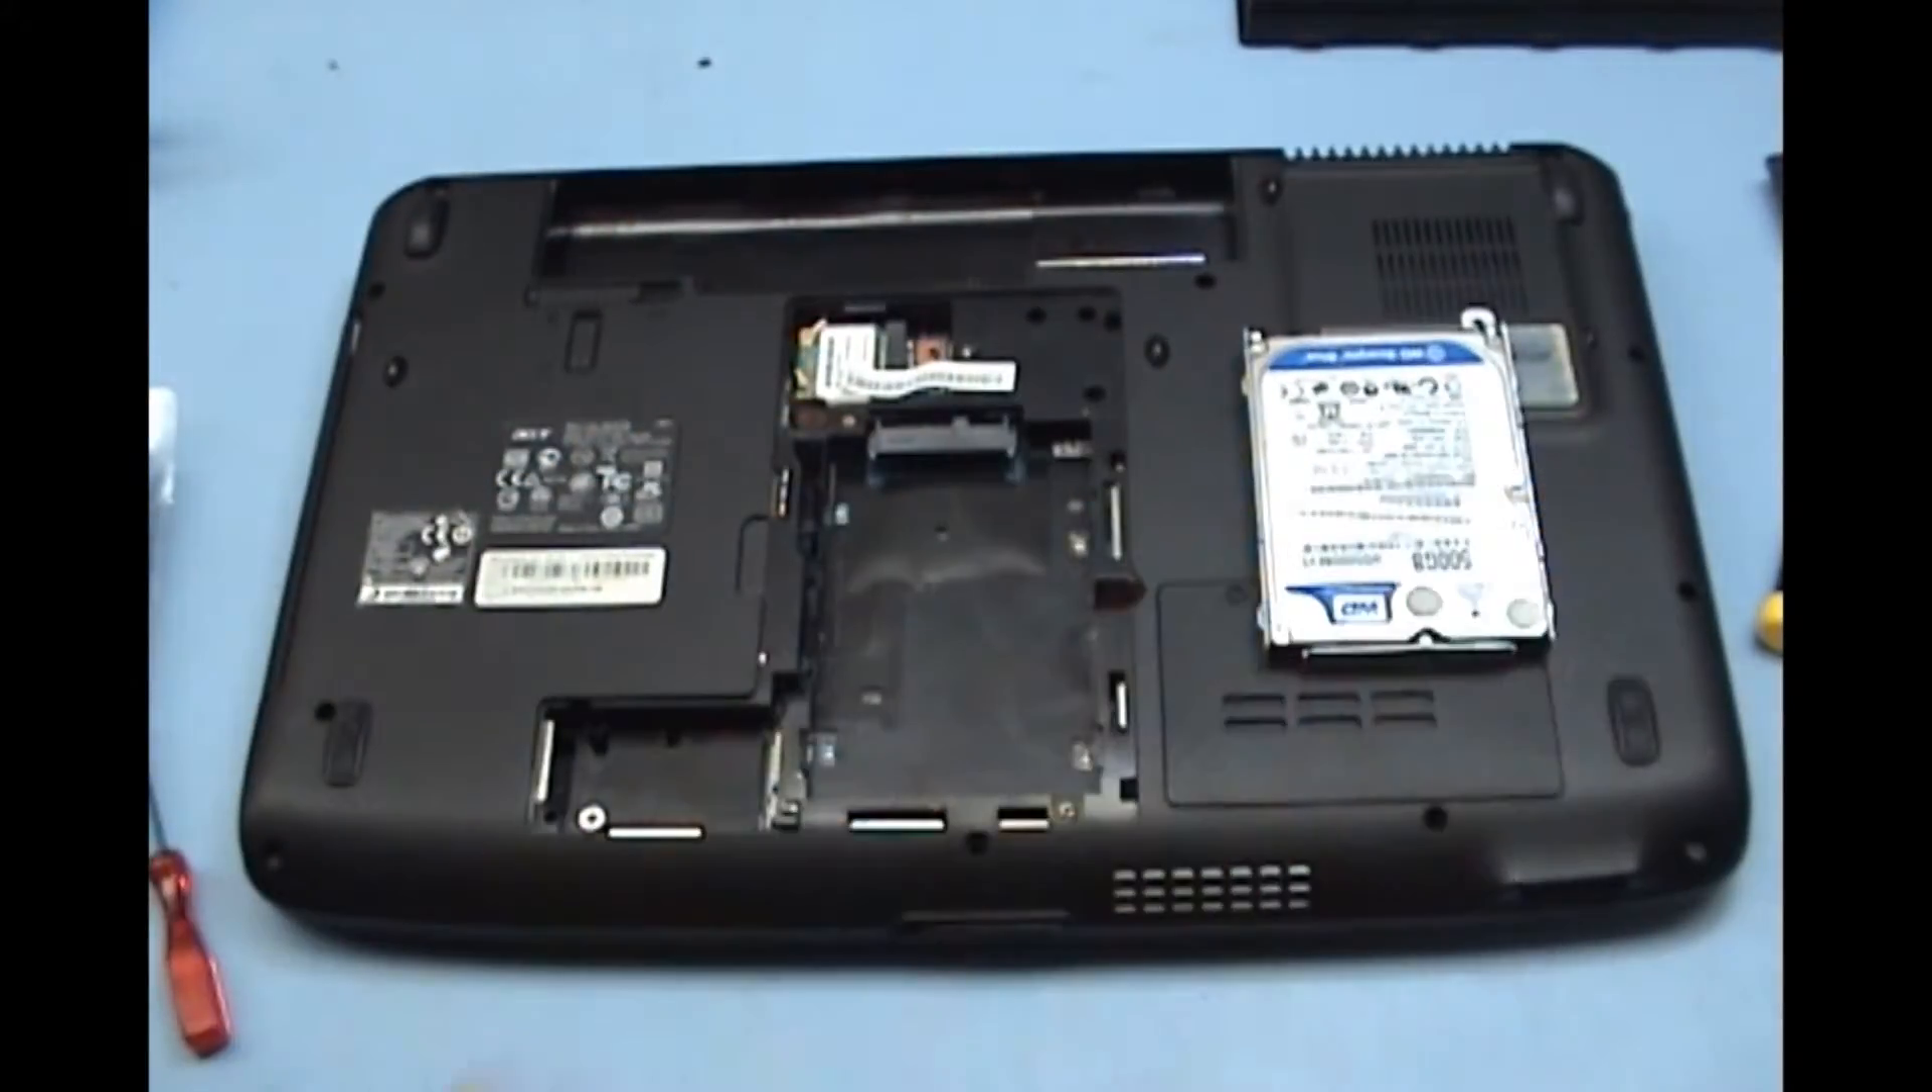That is our hard drive removed.